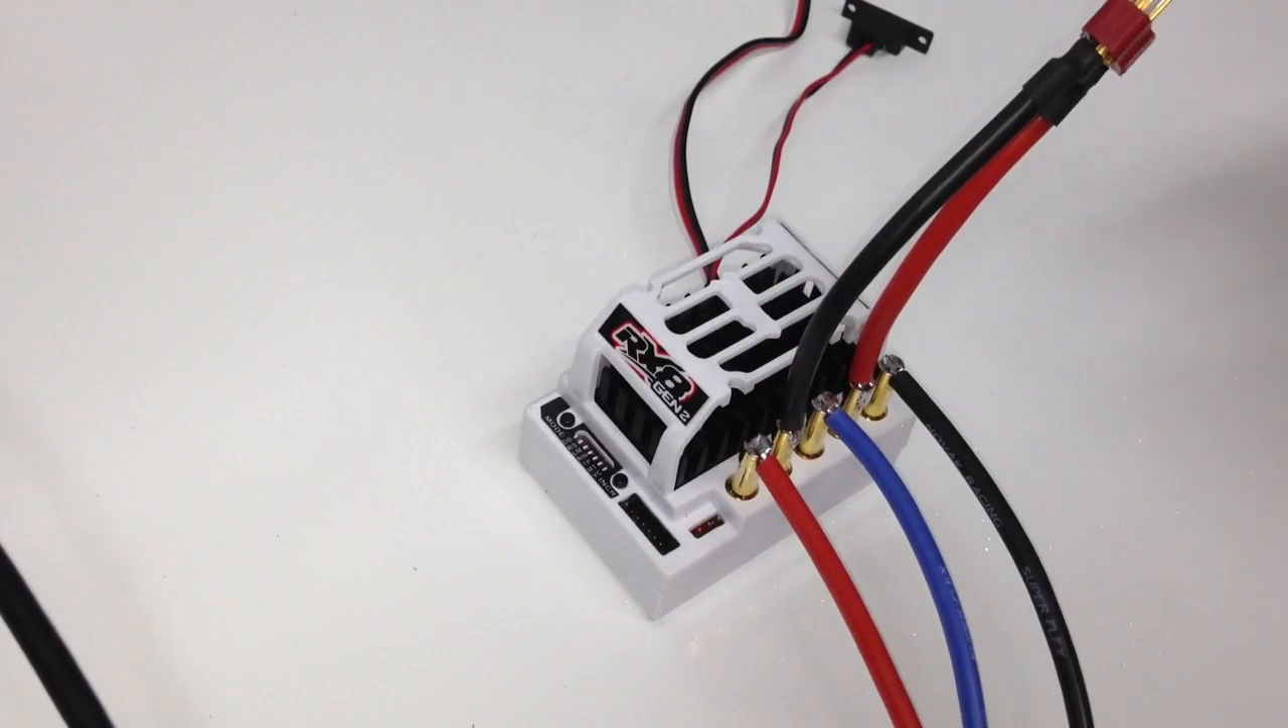All right, so I got all five wires soldered in.